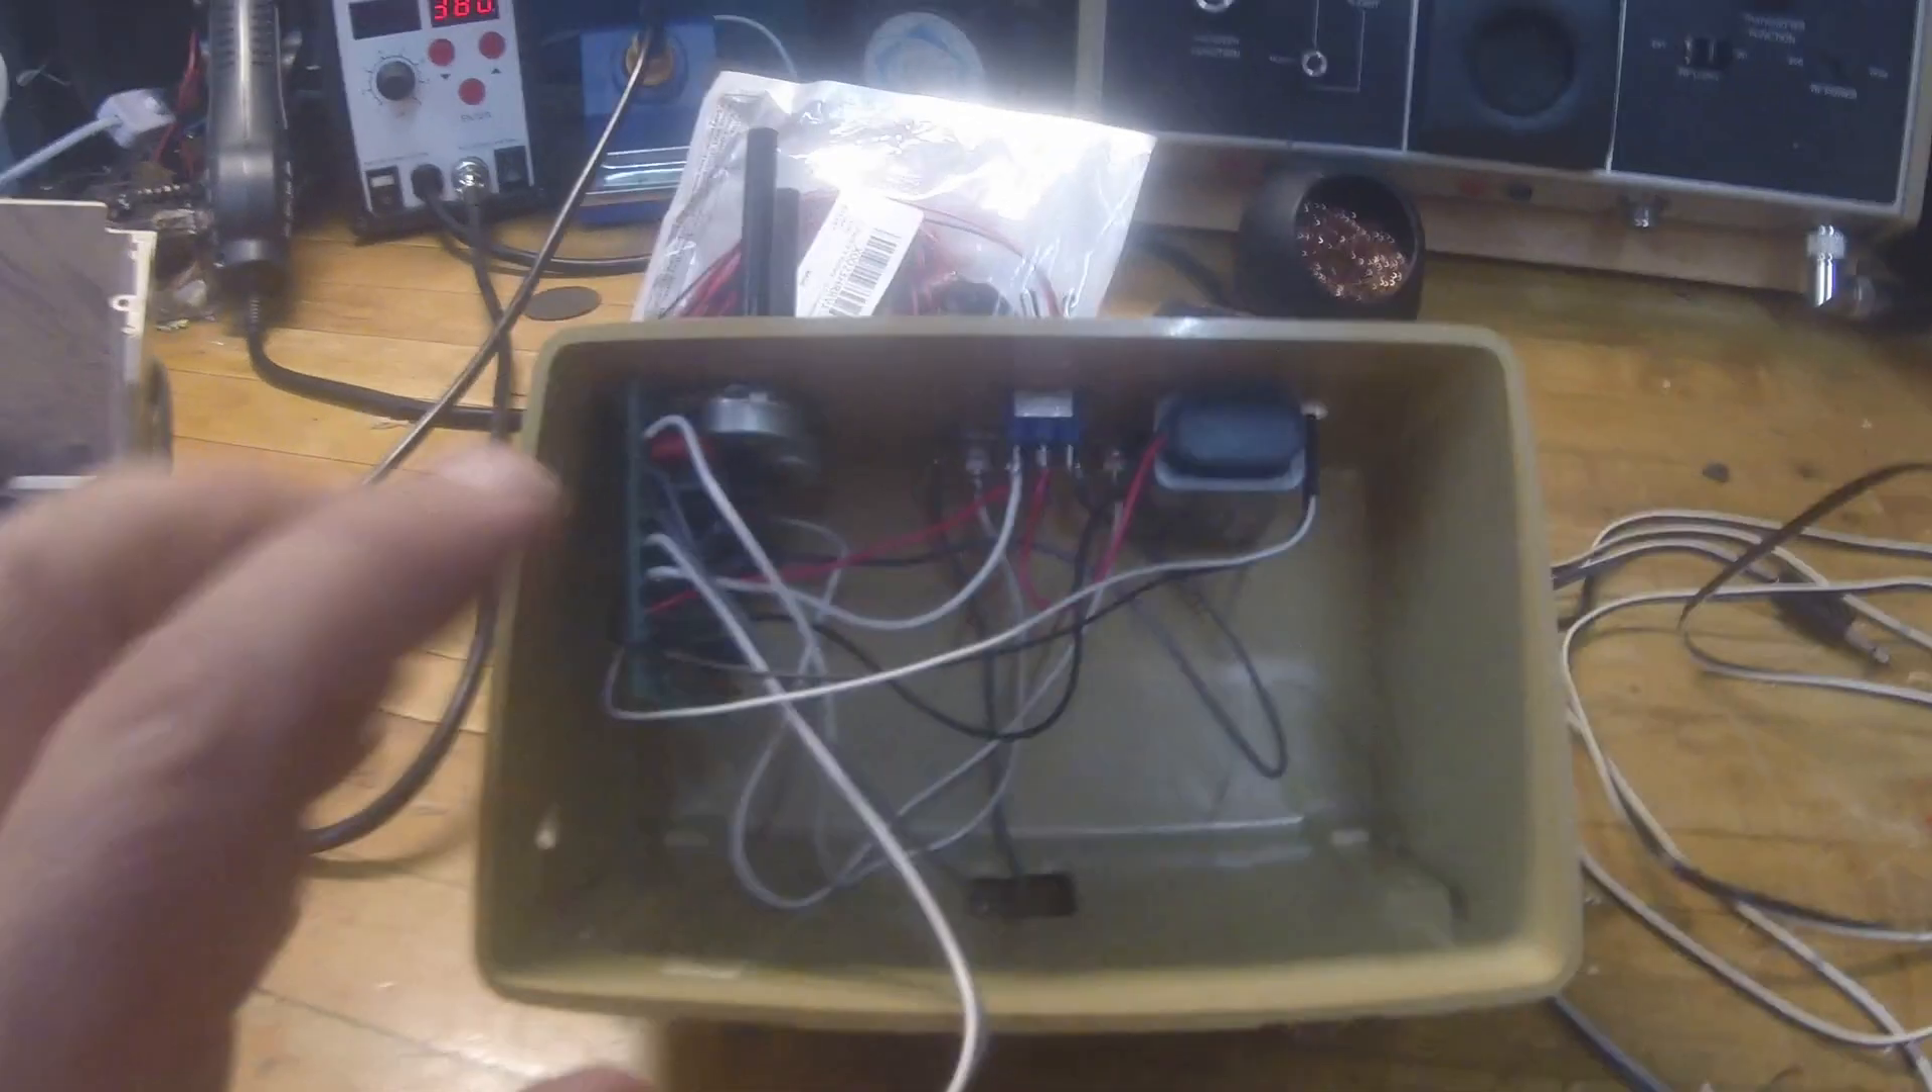I have now drilled all the holes and kind of mounted all the components.